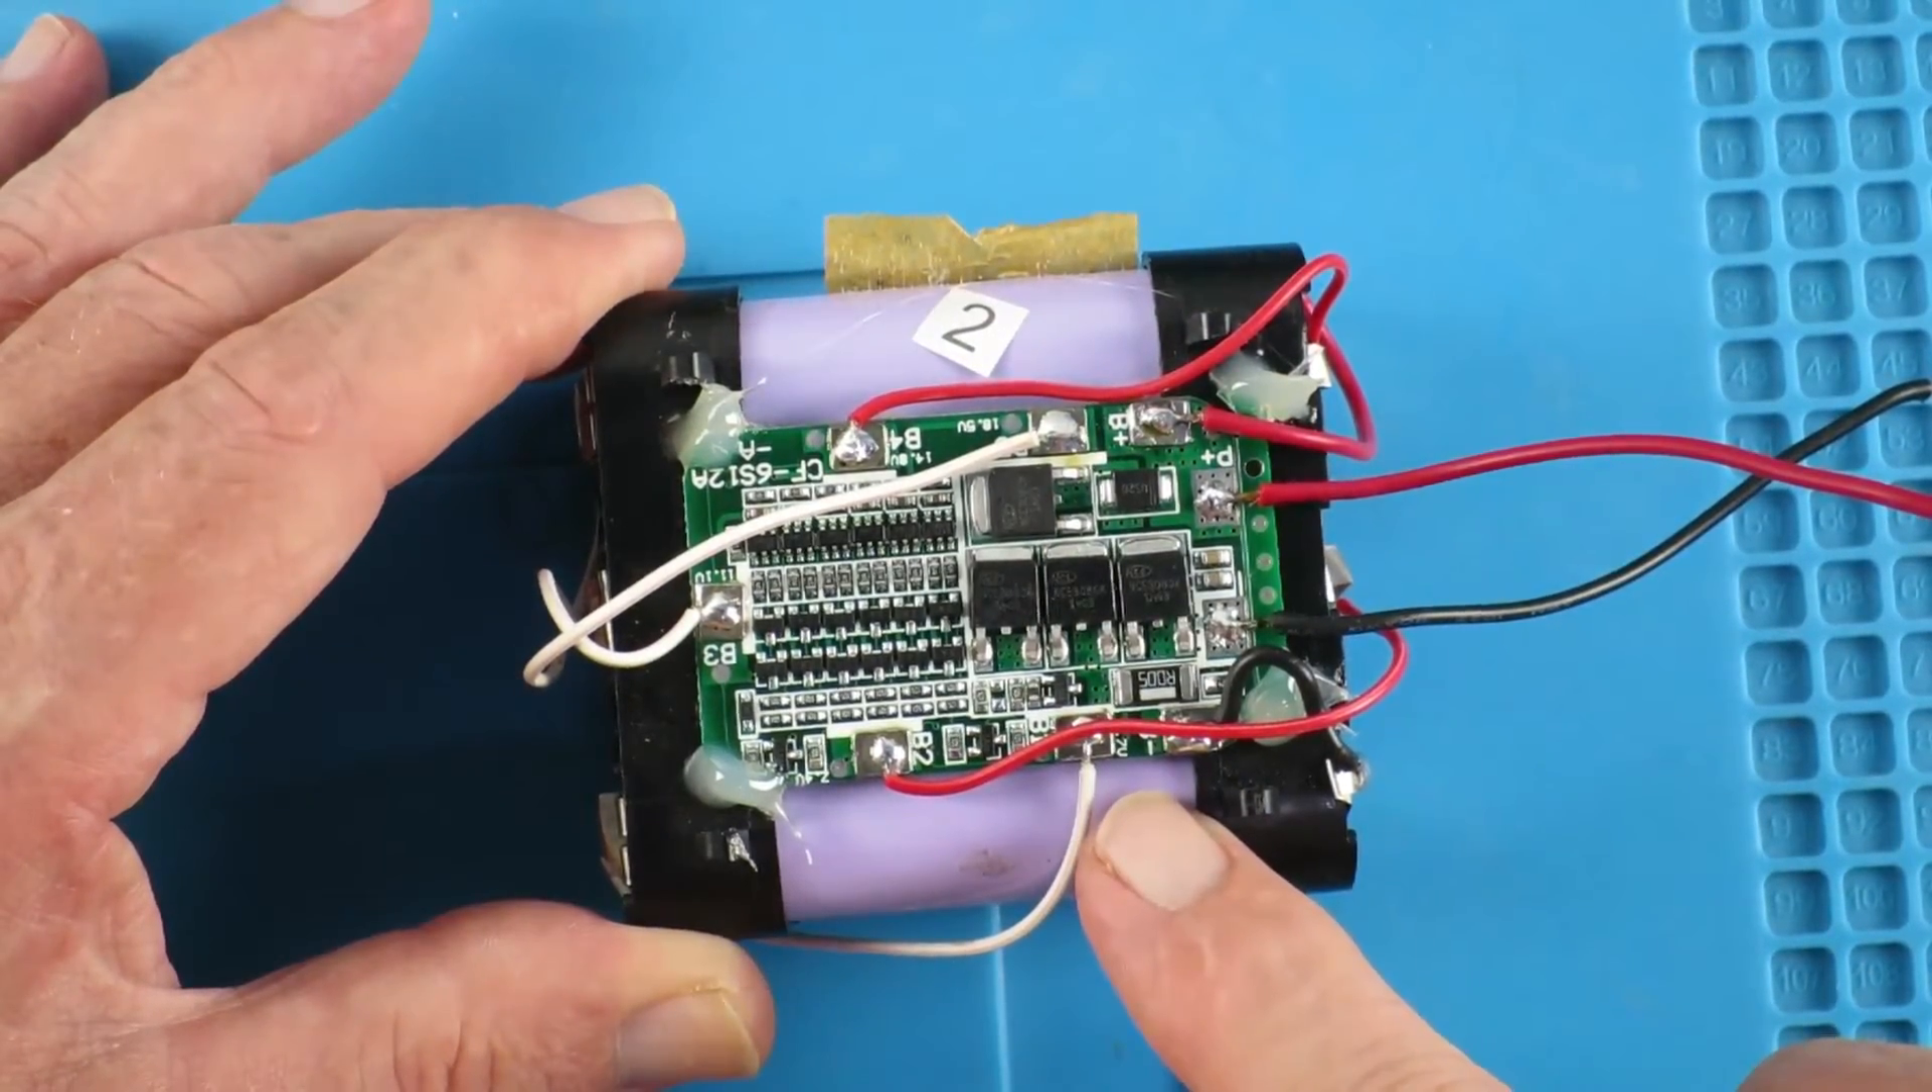Here we can see that I've put on a standard six cell BMS board and links down in the description.